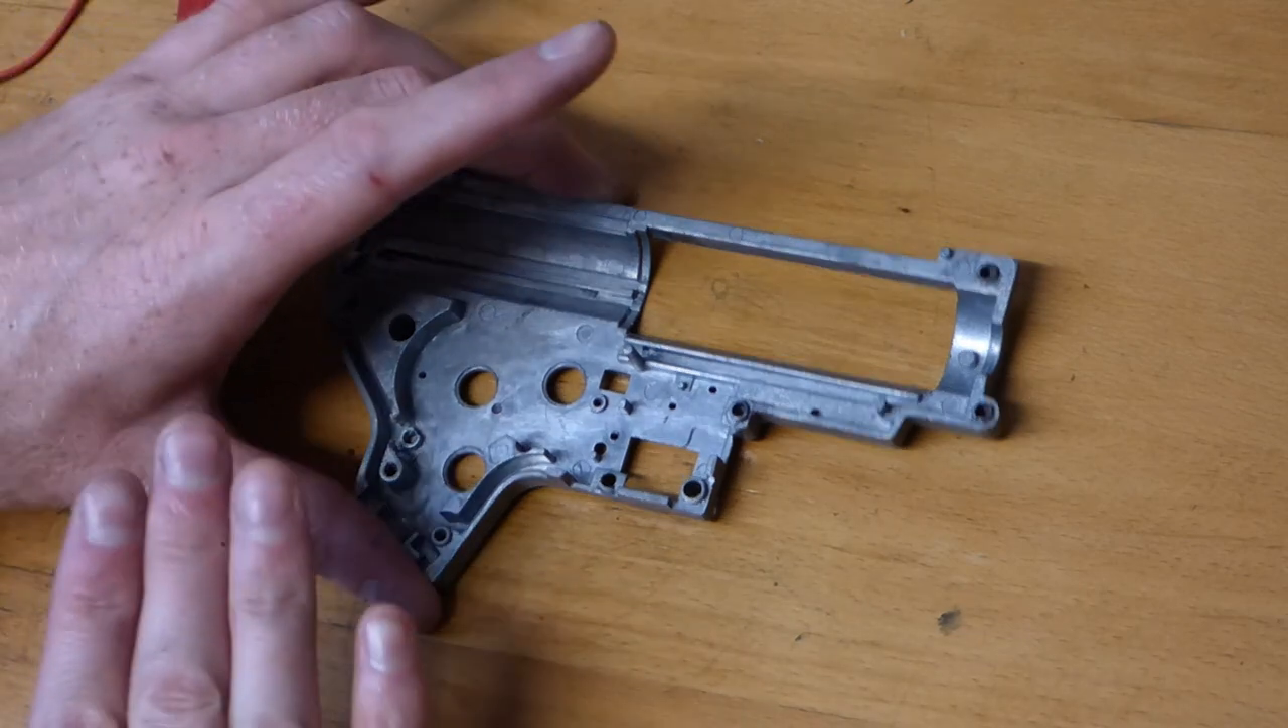At this point i've completely stripped everything out of the gearbox i've even taken all of the grease out.